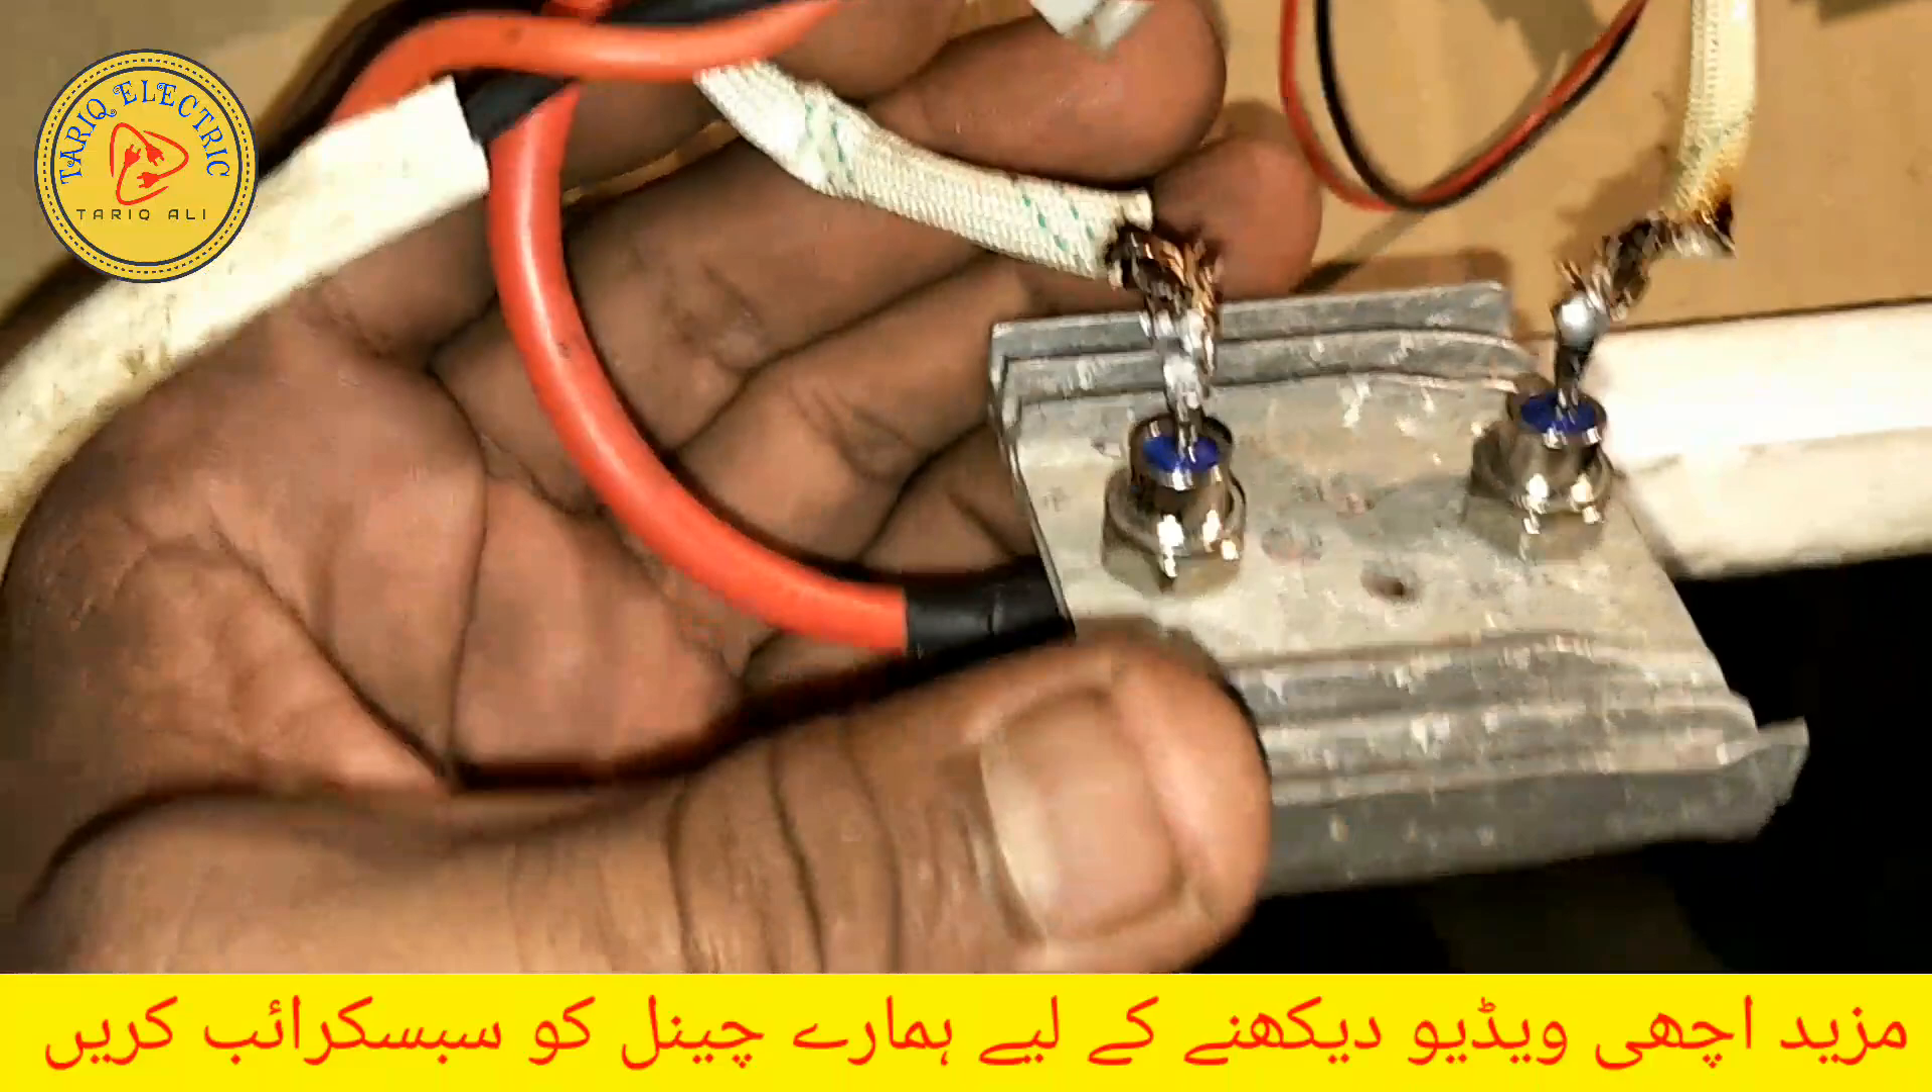یہ باہر والی دونوں تاروں پہ میں نے ڈائیوڈ لگا دیا ہے۔